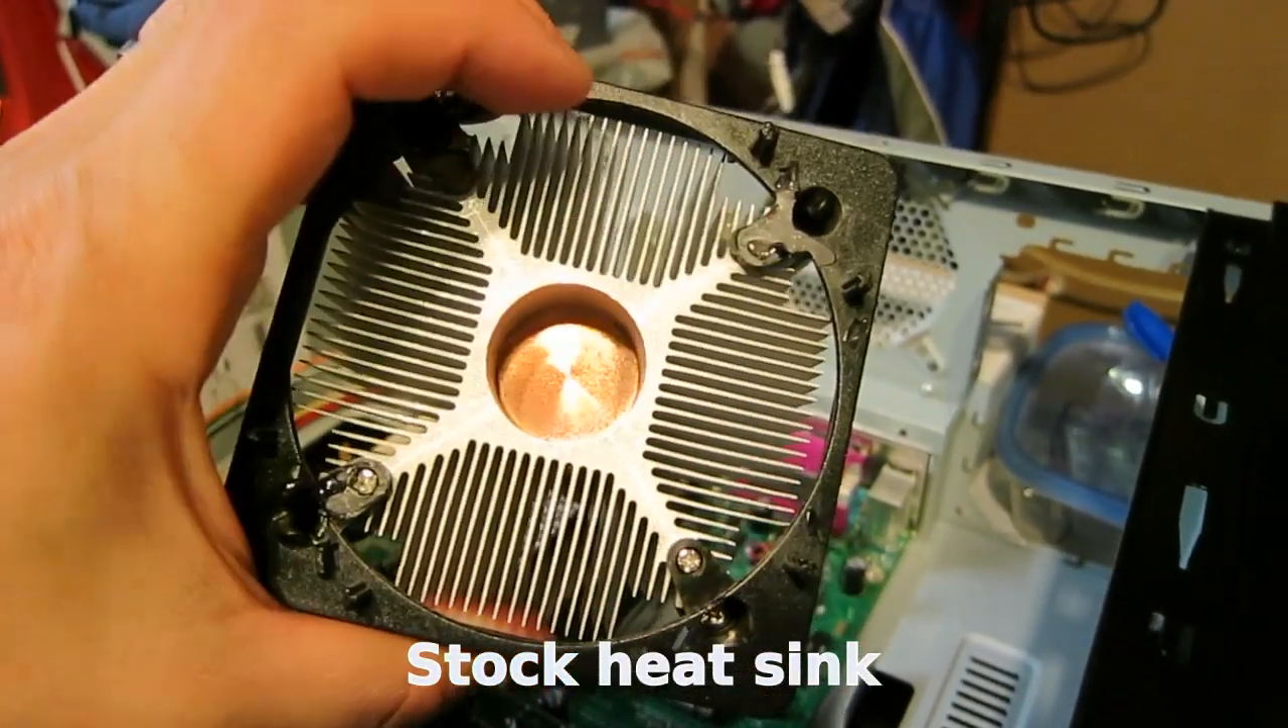So the next thing is the heat sink that needs to go on, there's no fan on it right now.